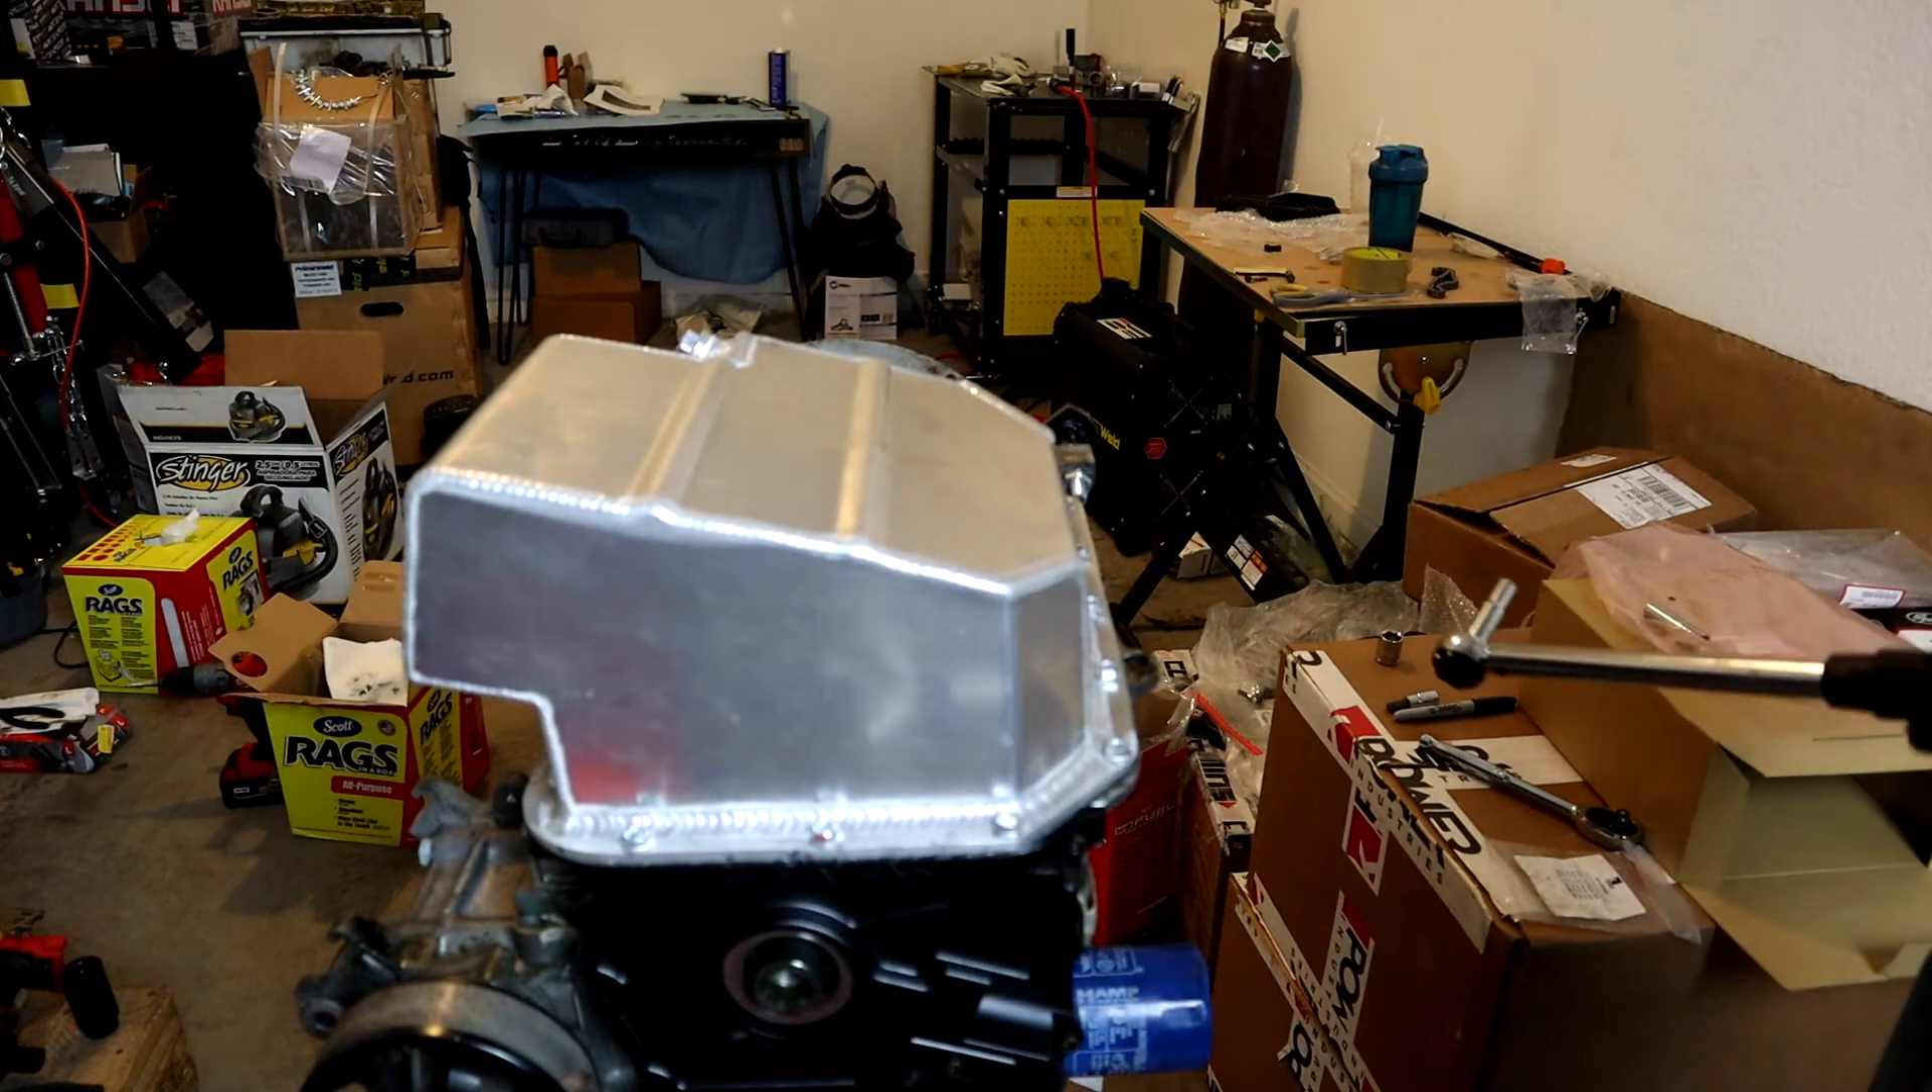And there you have it oil pan is on.